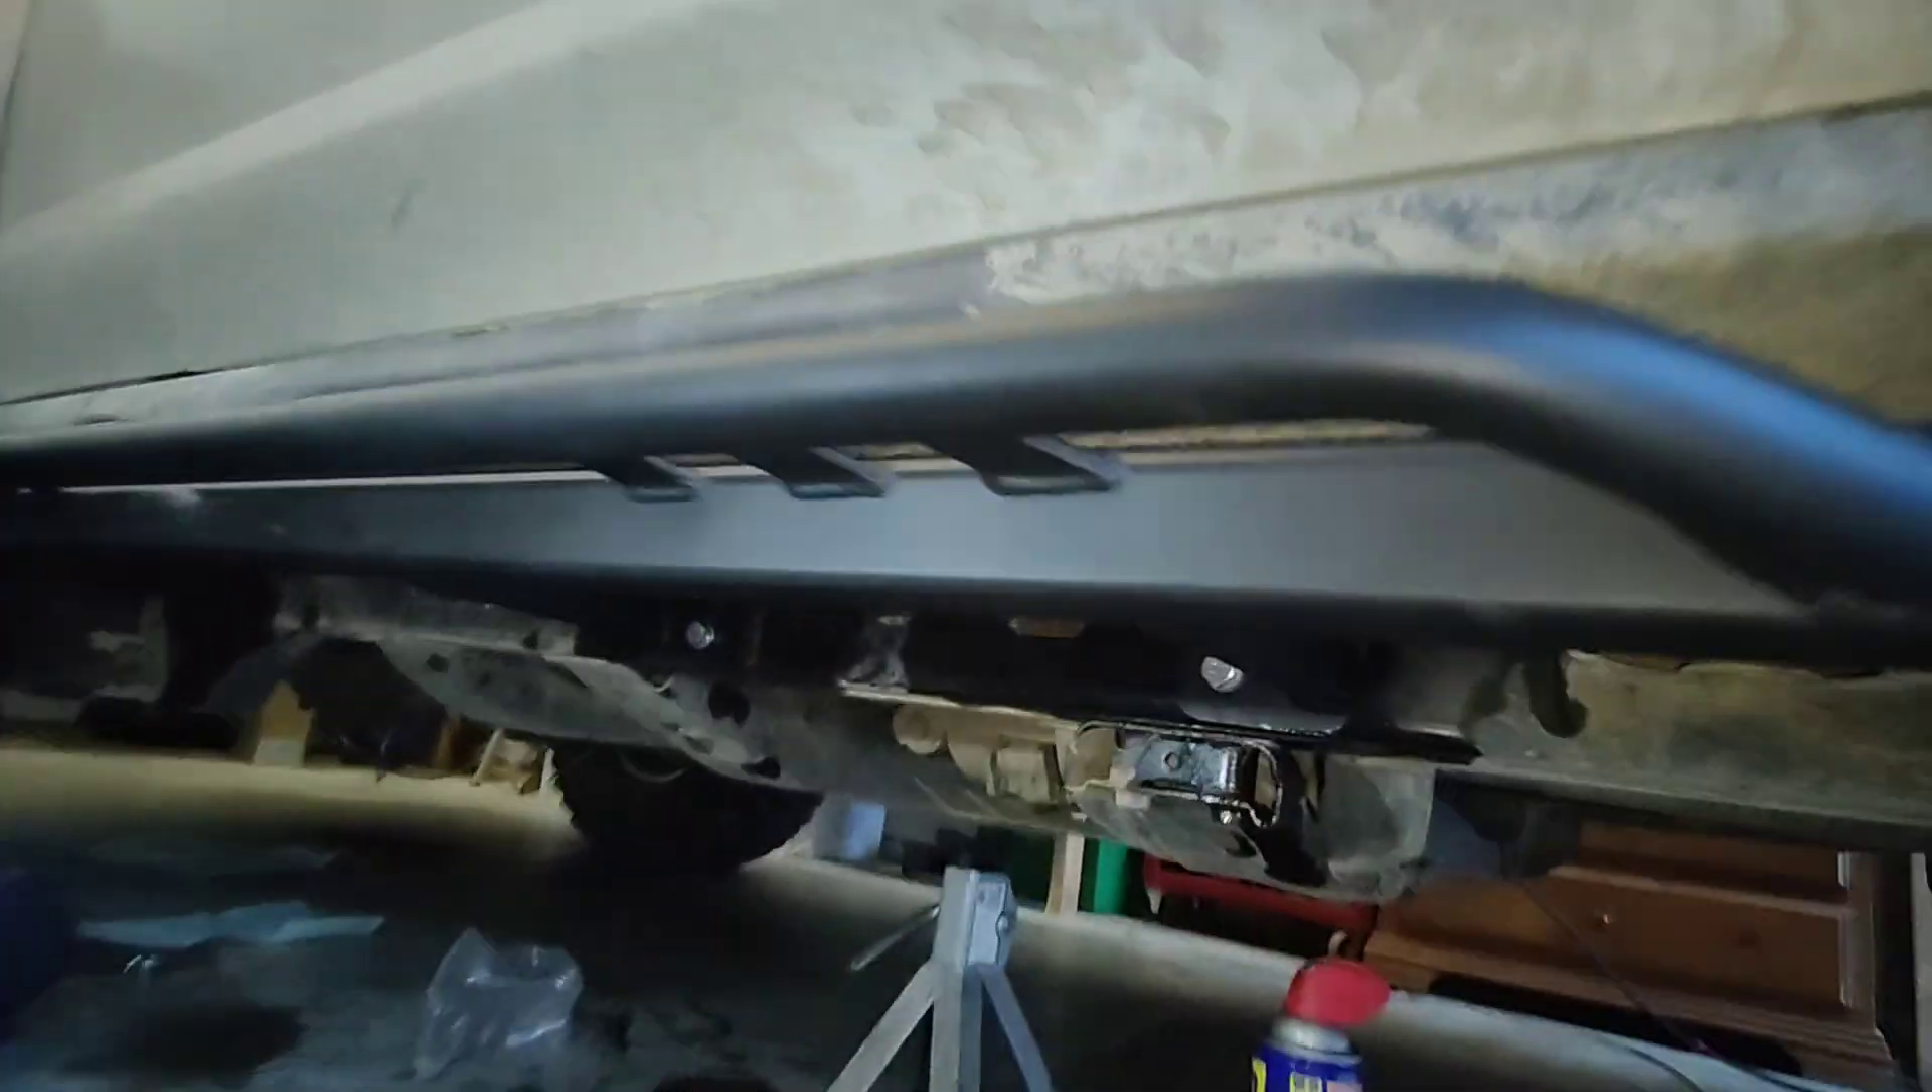Passenger side rock slider is on.